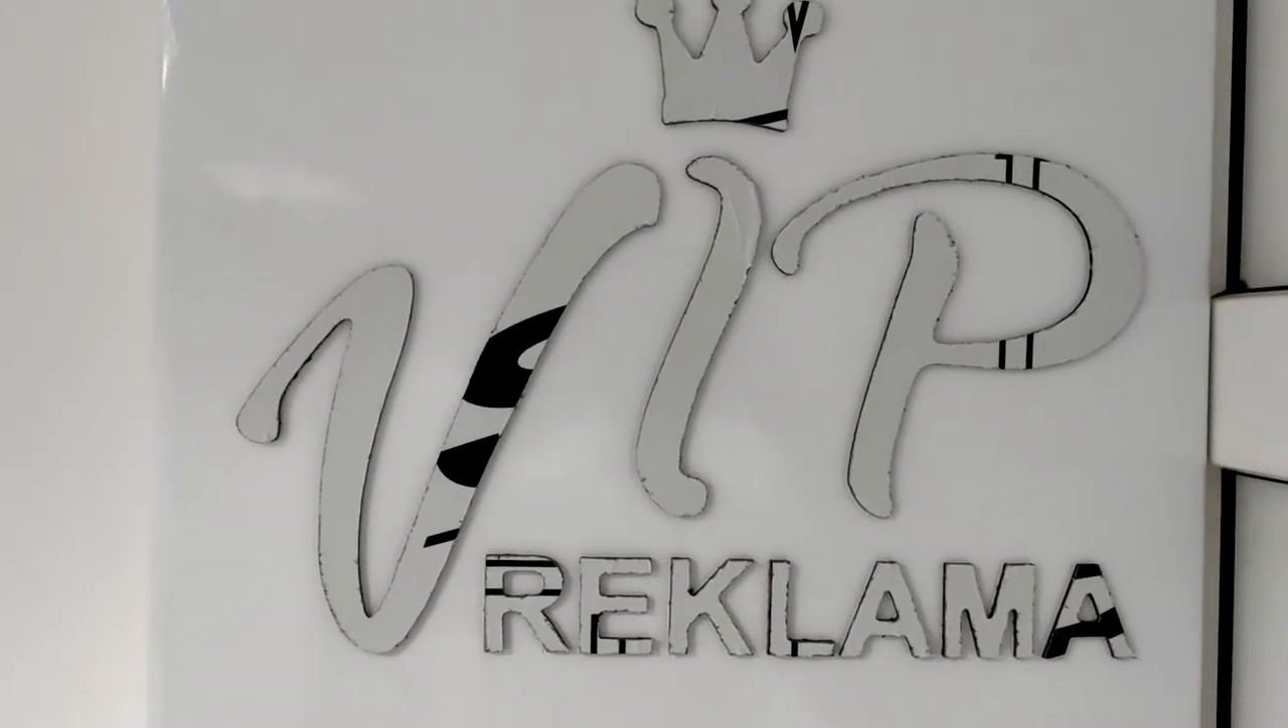Так, друзья, закрепил я все буквы на нашу основу, на нашу панель.